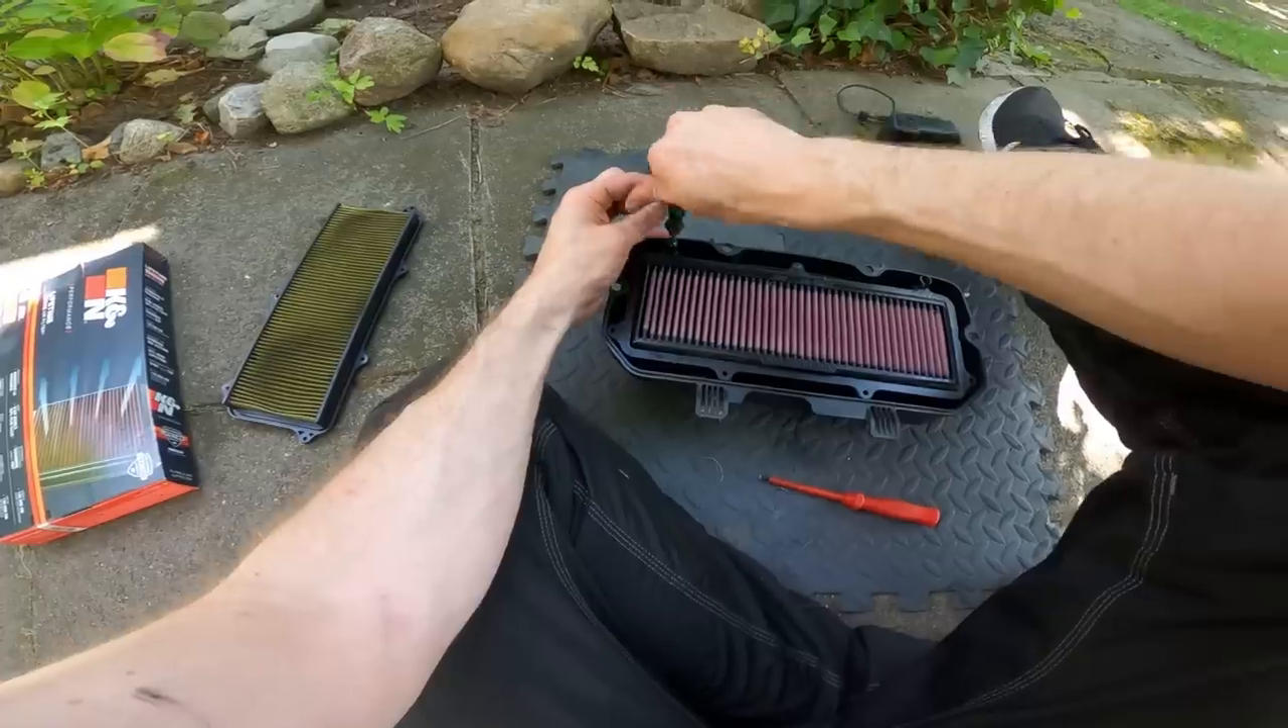That is the filter fitted.